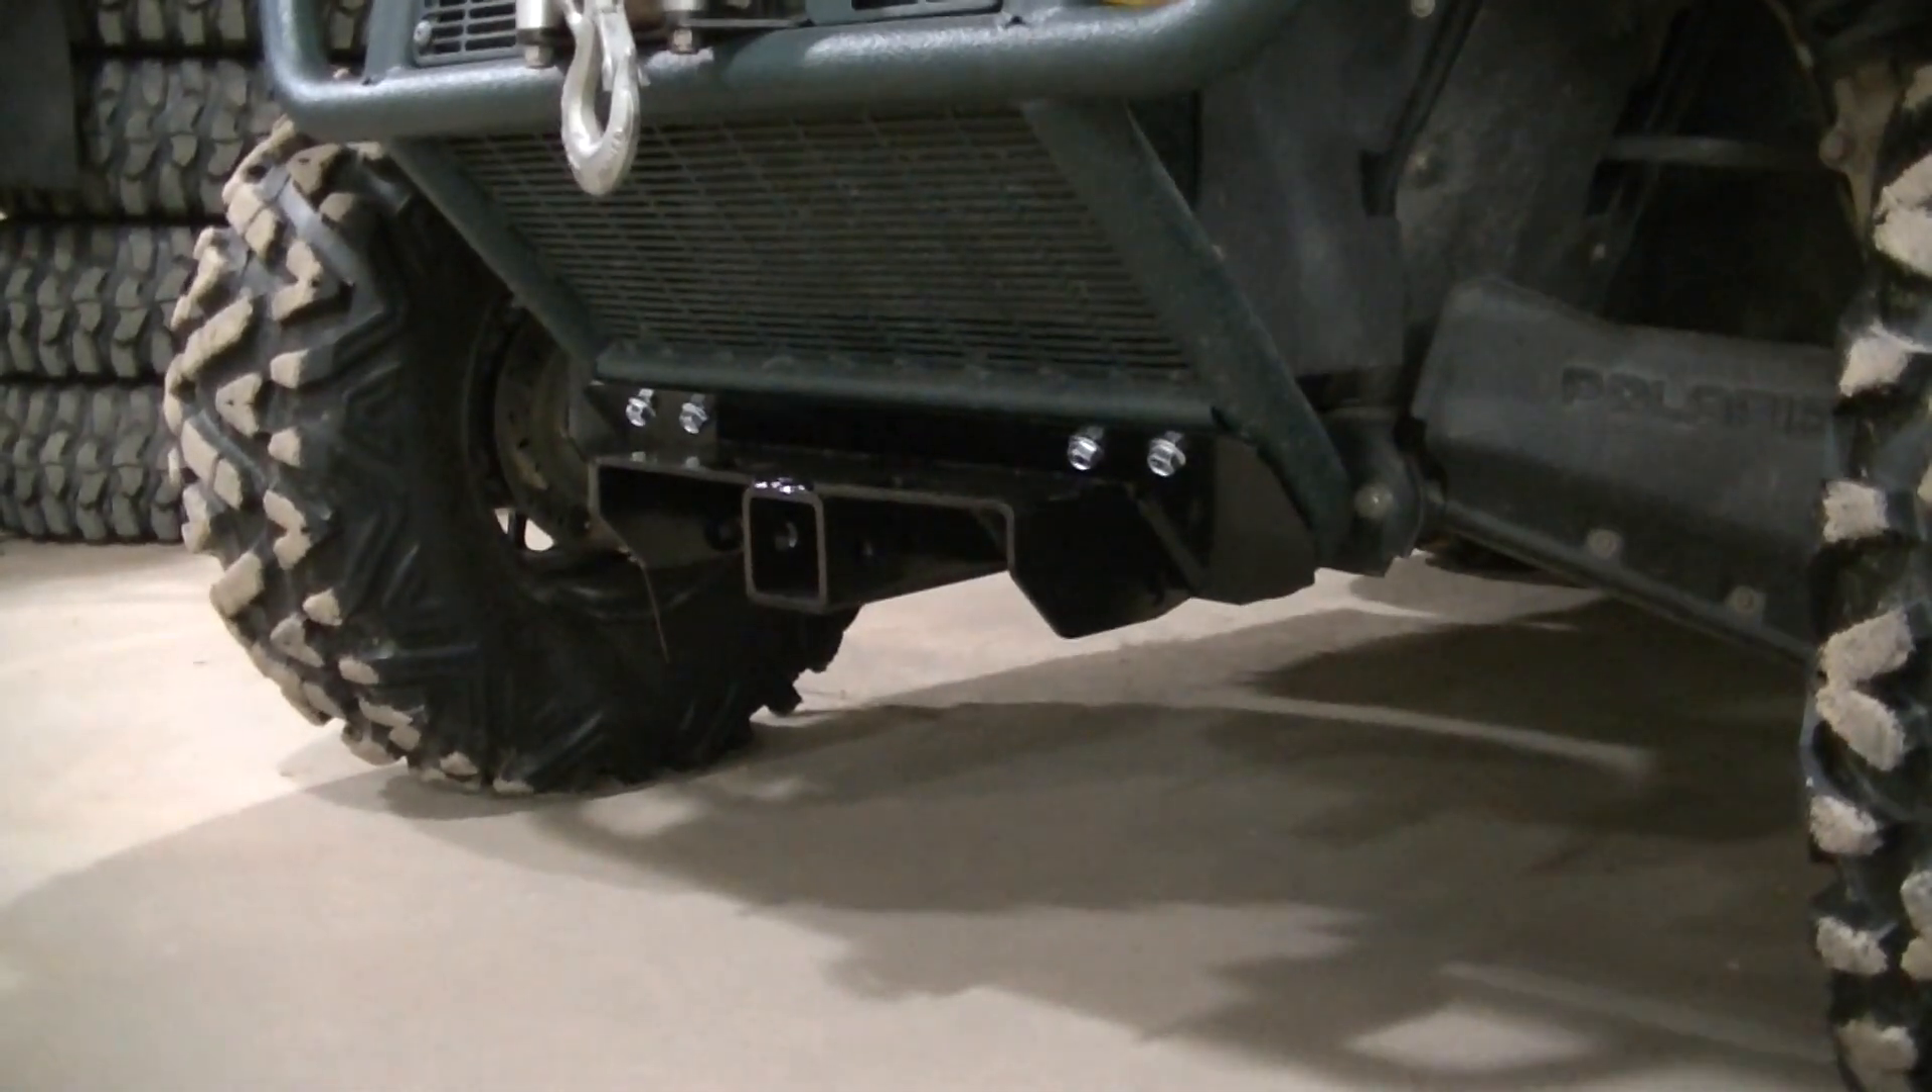Okay so I got my holes drilled and I got that front mount bolted up and there's an integrated two-inch receiver on that thing.